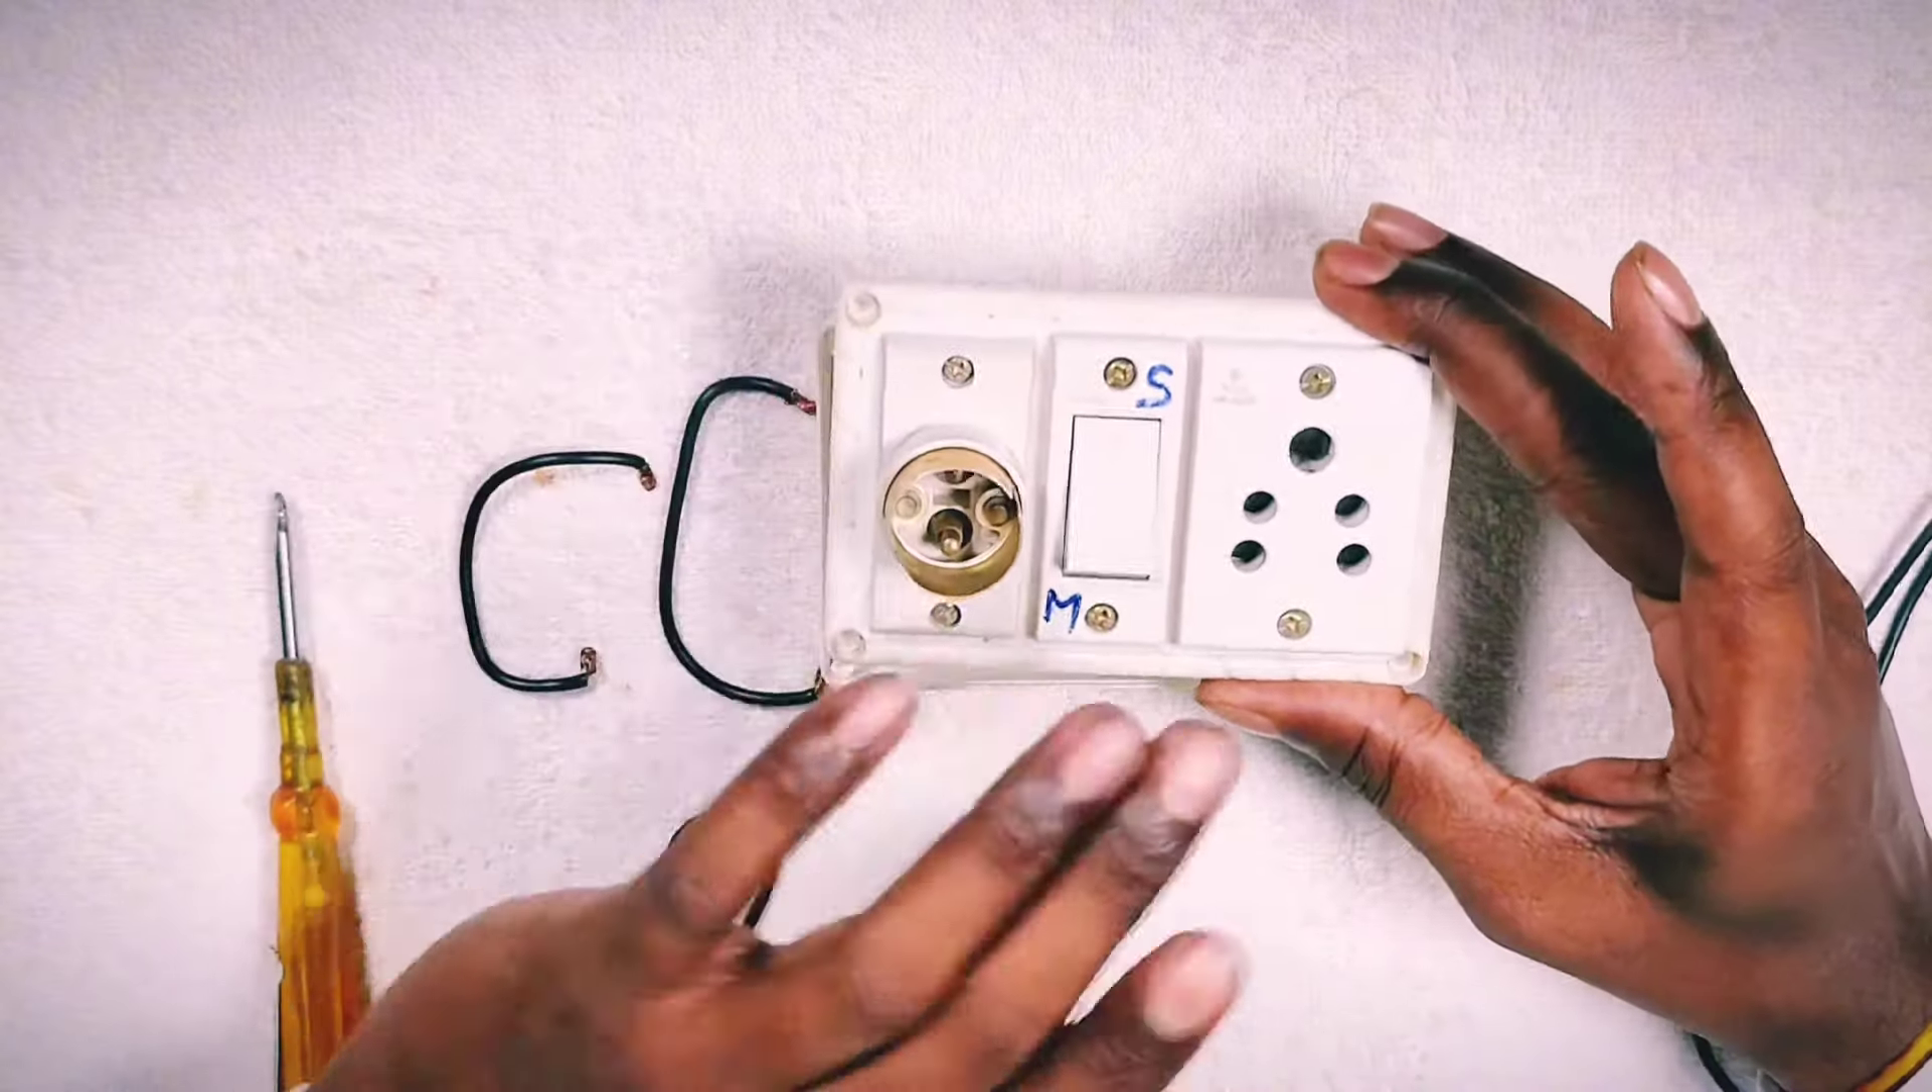दोस्तों हमने पहले से ये socket, two-way switch और एक holder को हमने three-way gang box में fit कर लिया है।